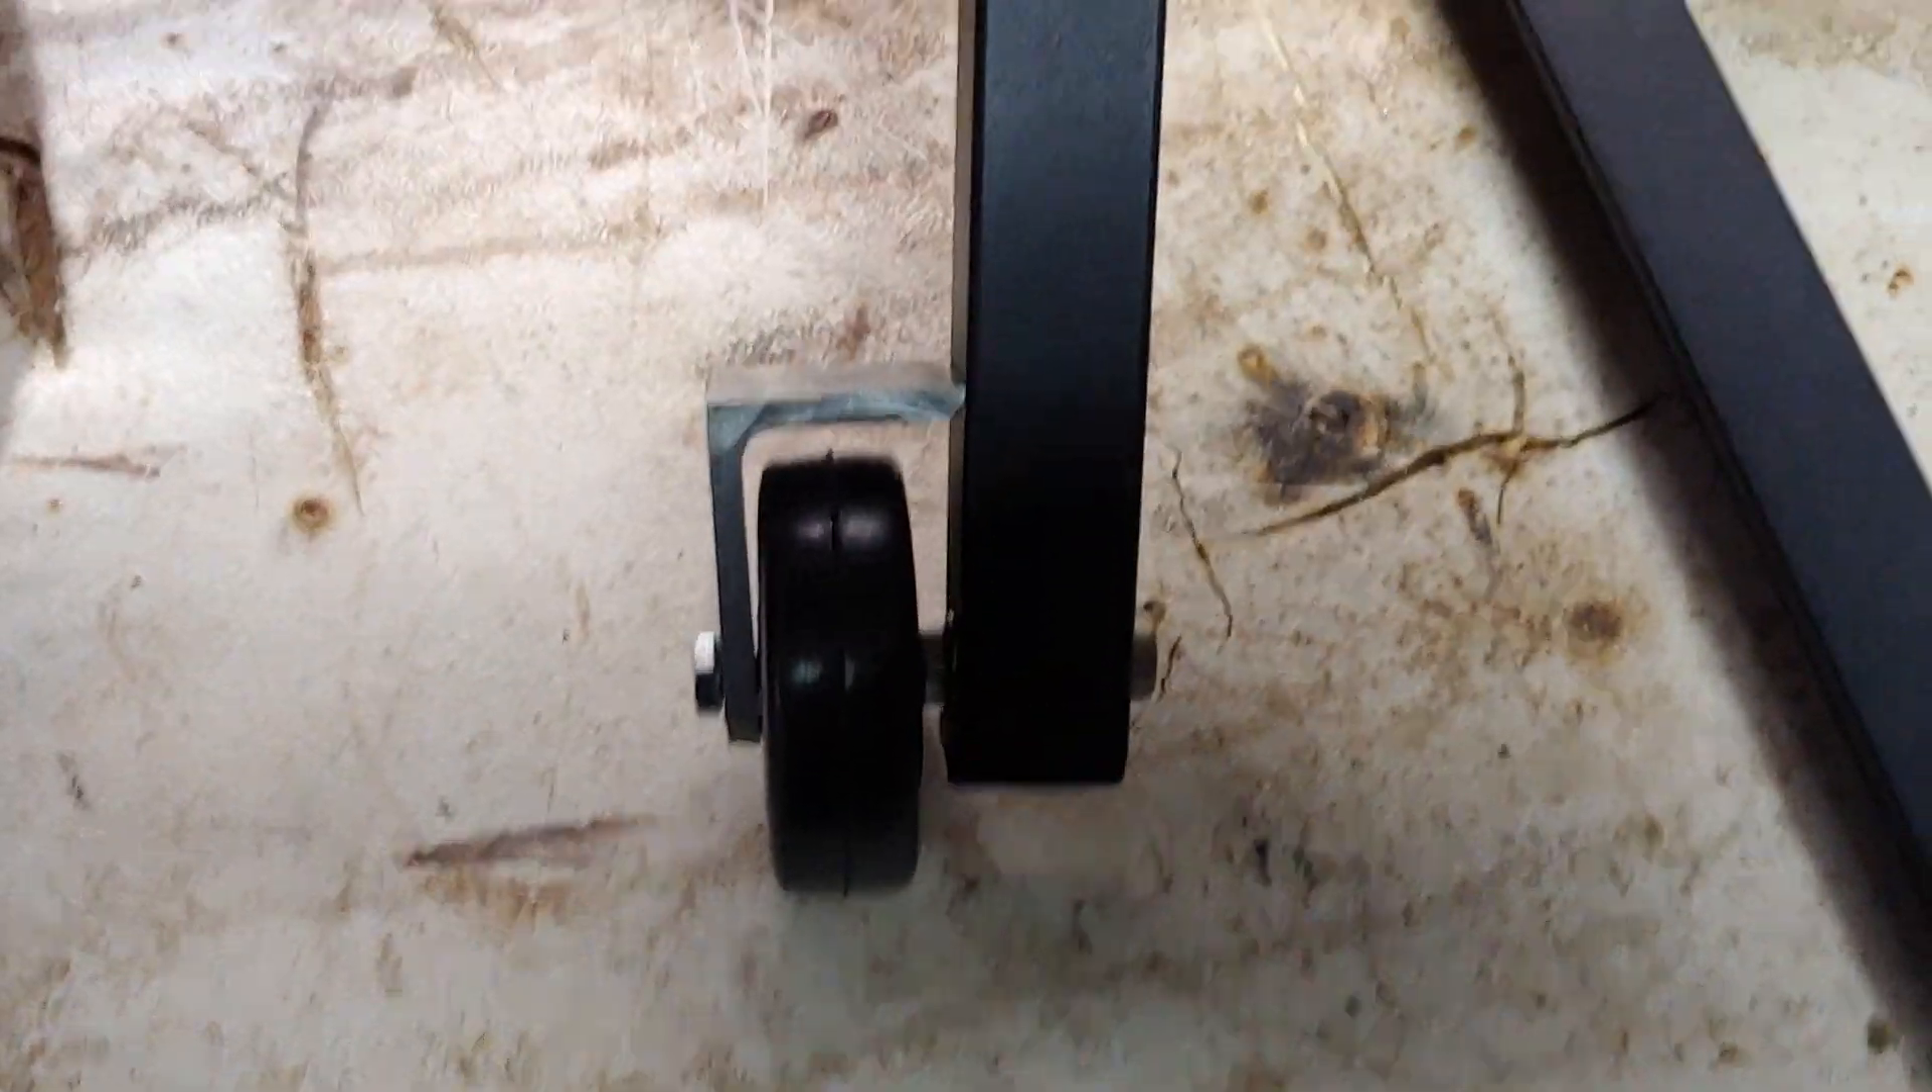Okay, you can see I have my wheel kit mounted.